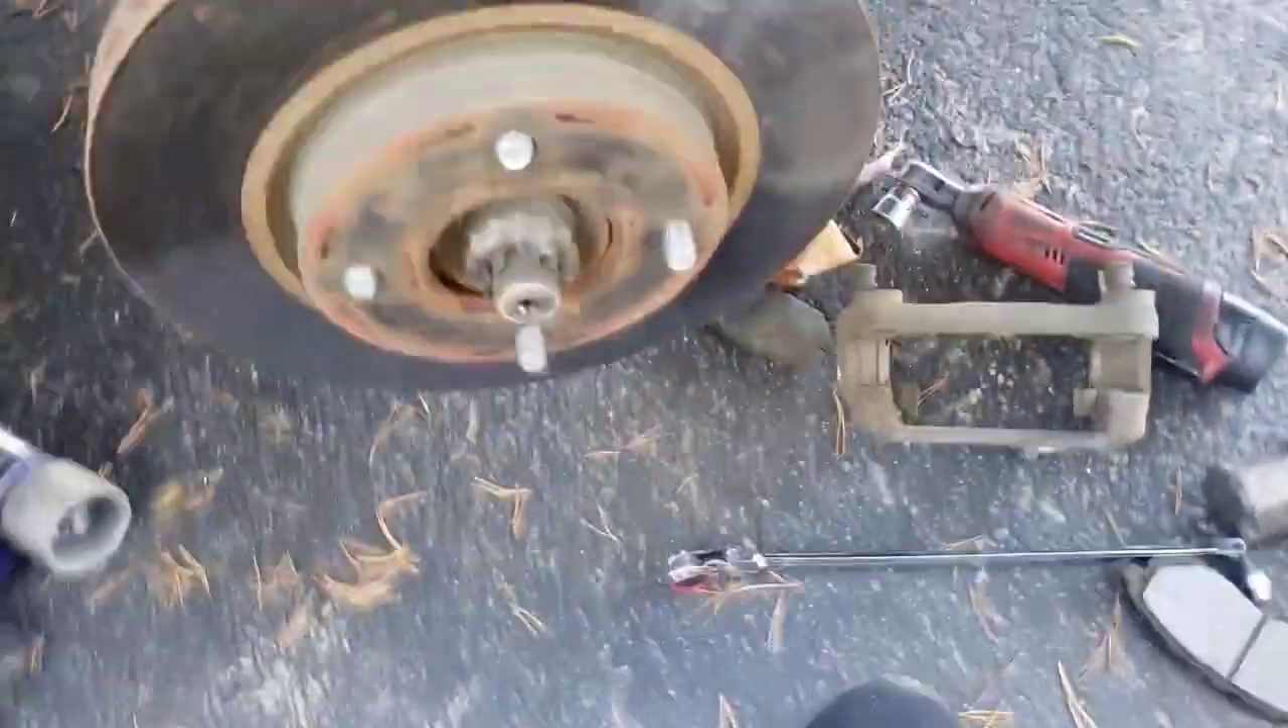So now I've got our bracket off.